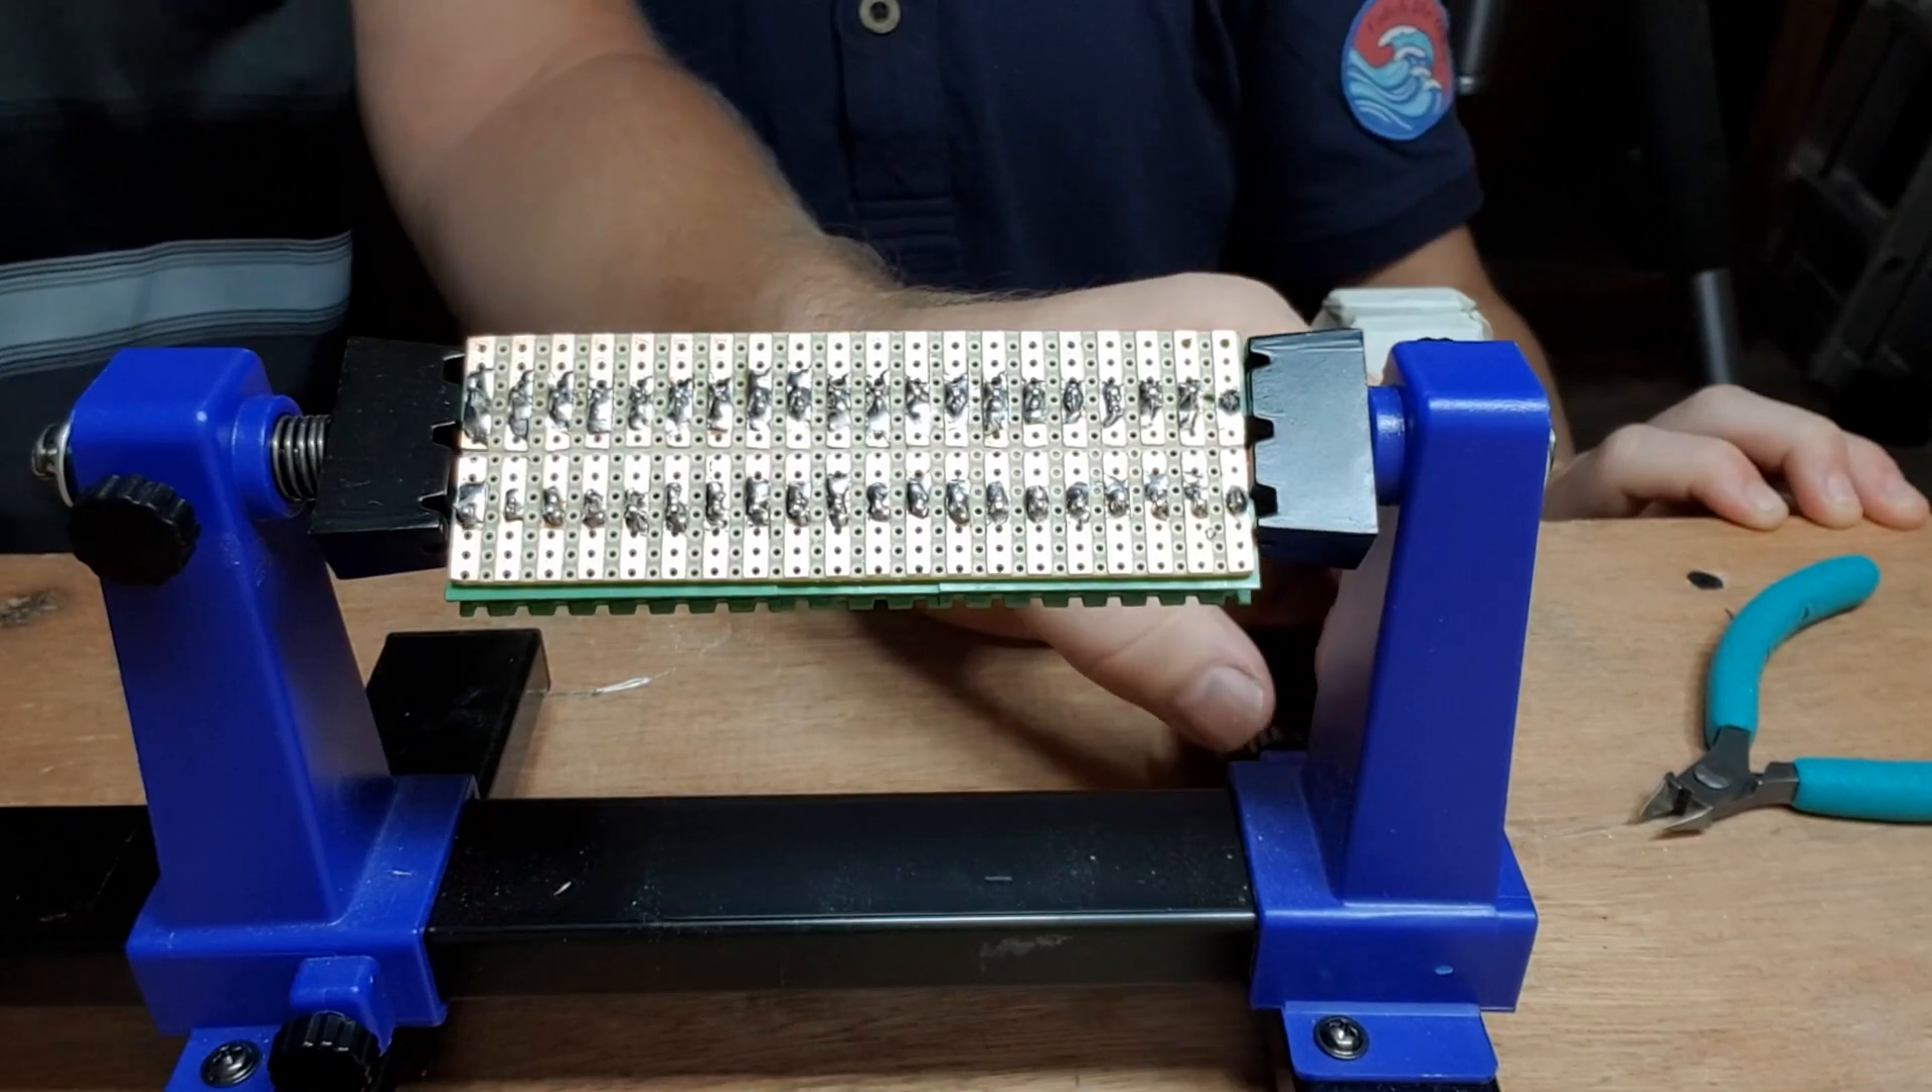There we have one soldered resistor board.